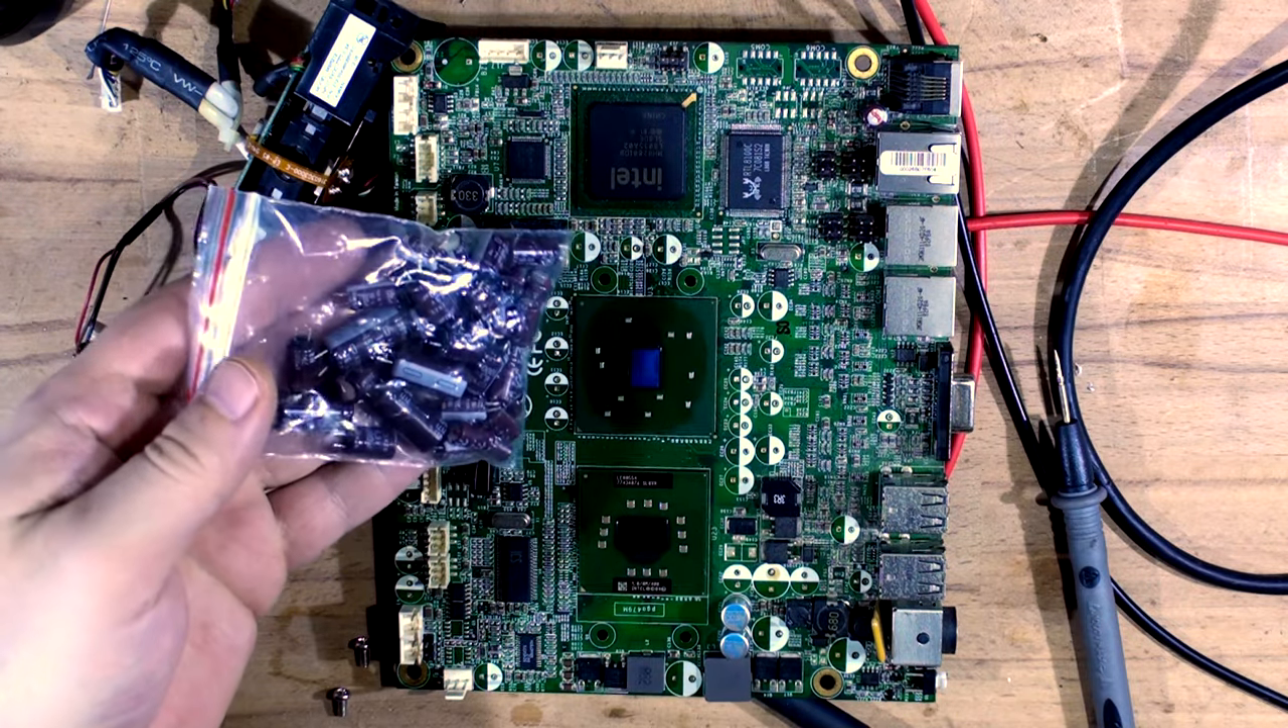I've removed all the bad caps from the main board here.